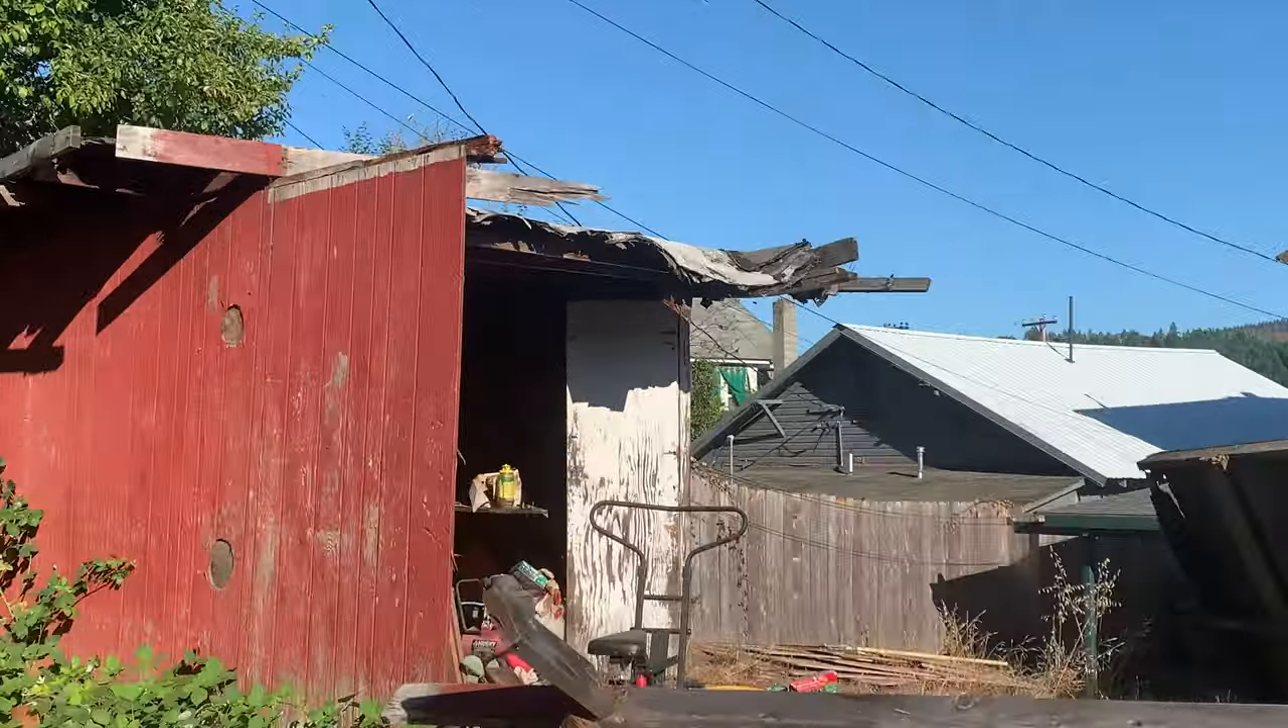So now we just got like half of a shed missing.